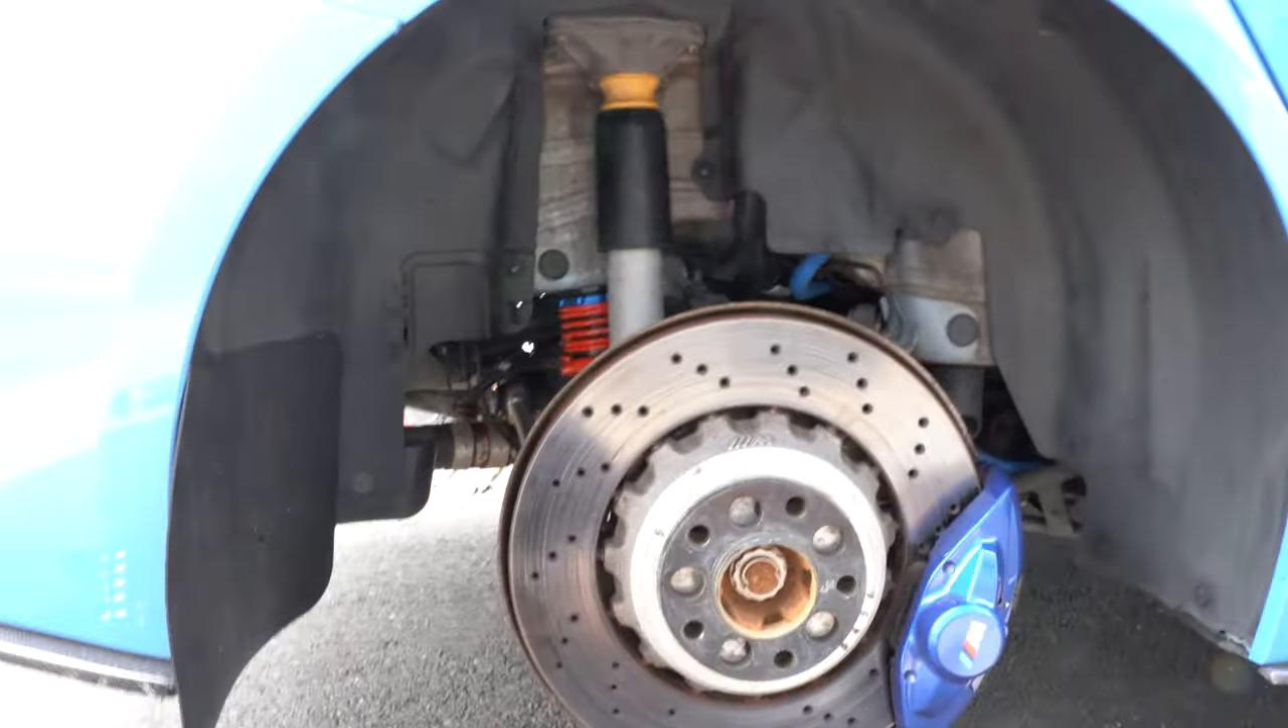There's nothing else left to do than to put the wheels back on.